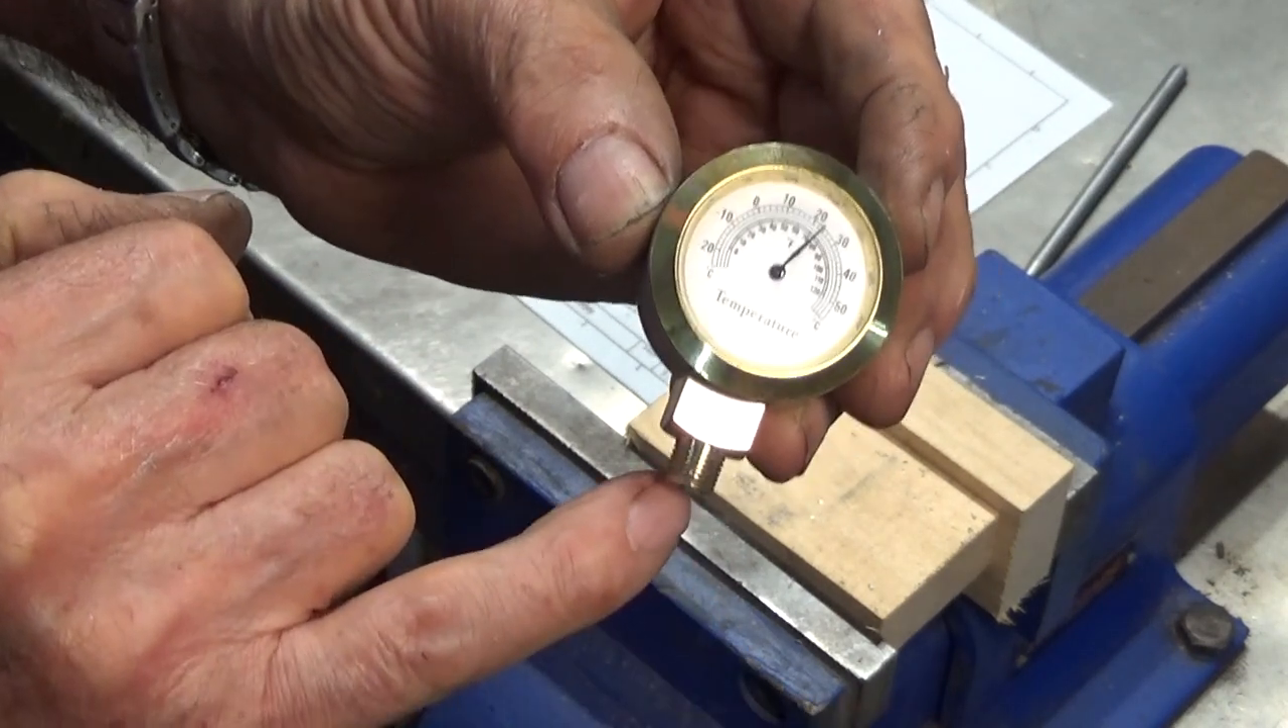And I've got the threaded coupling on here.